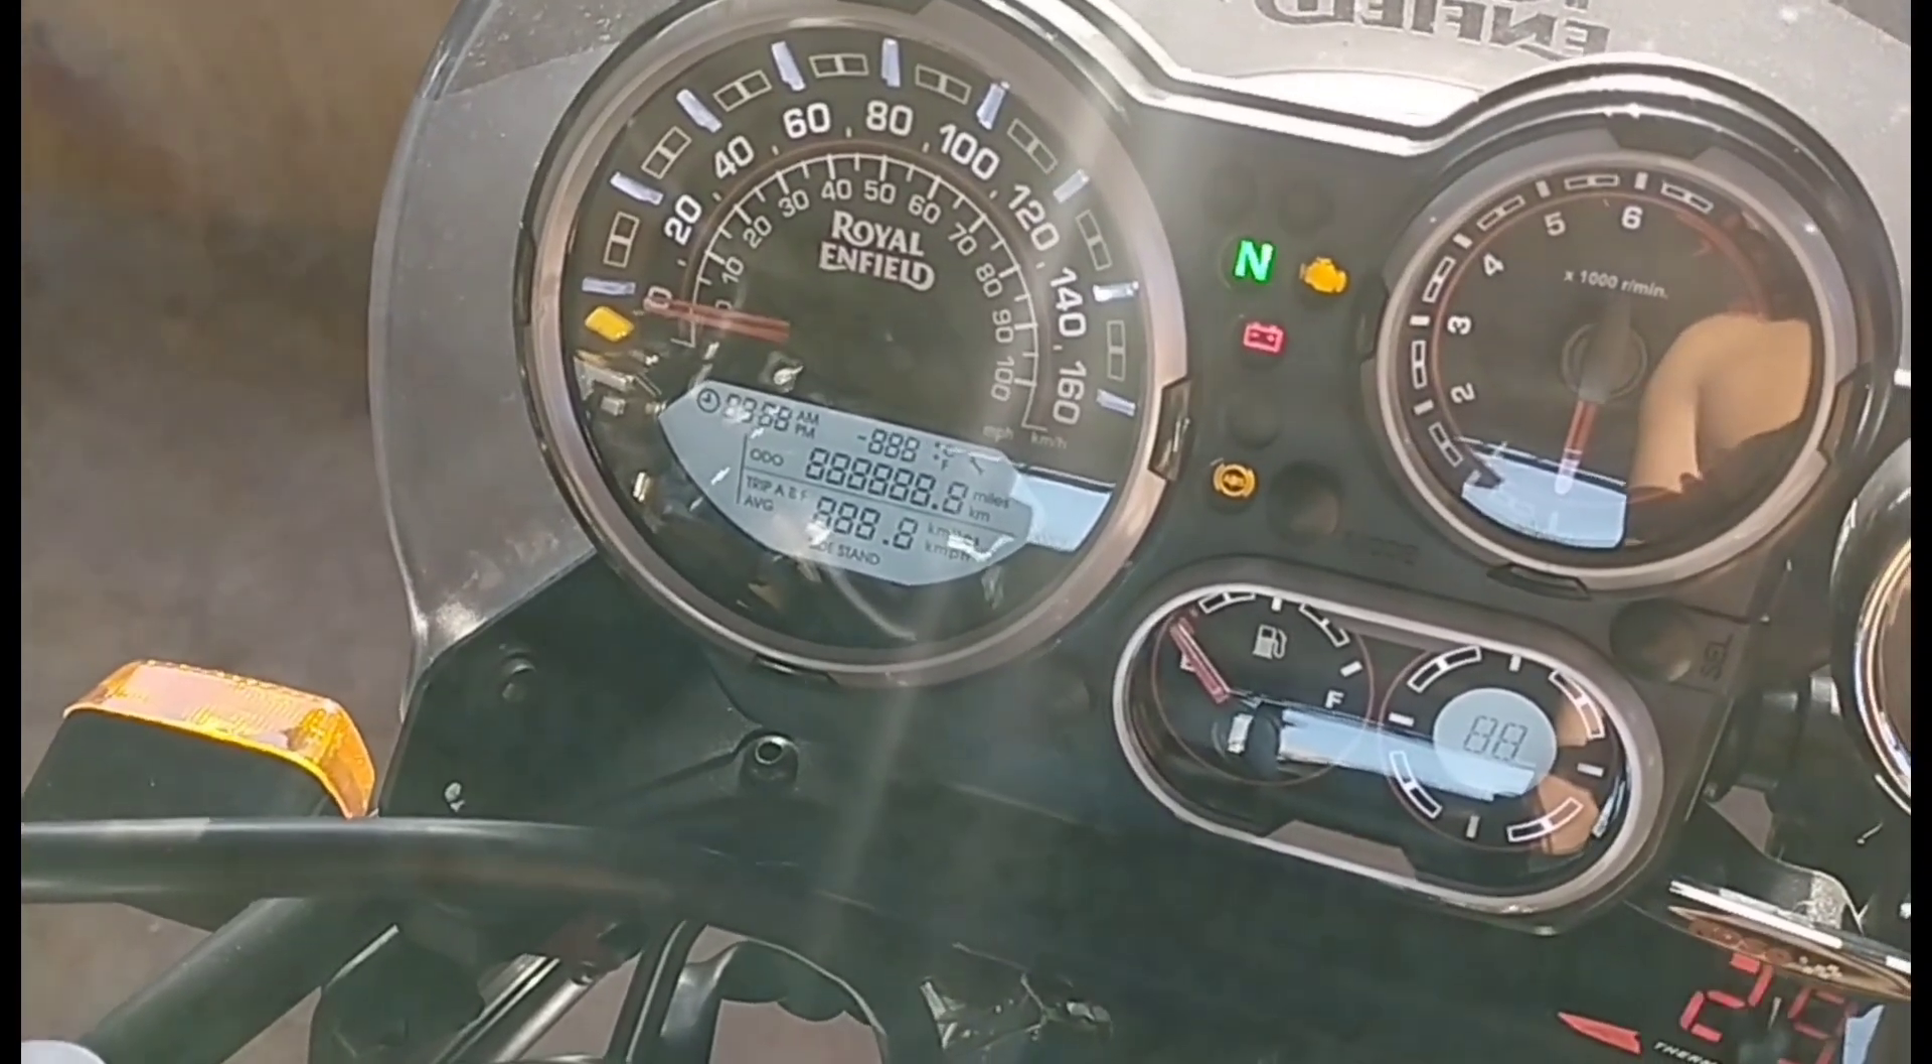Aí galera, o painel montado, já testei aqui, tá funcionando tudo bonitinho.